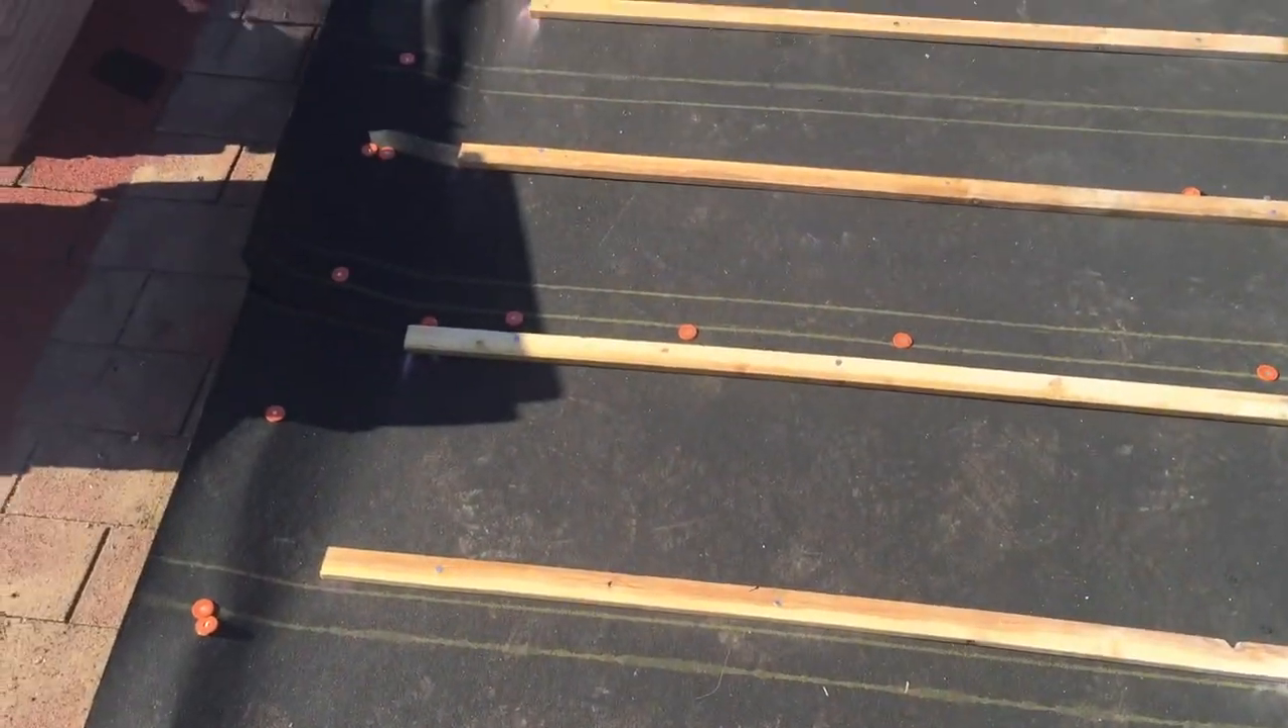Now we've gone ahead and finished out the the dry-in phase. All the paper is new.